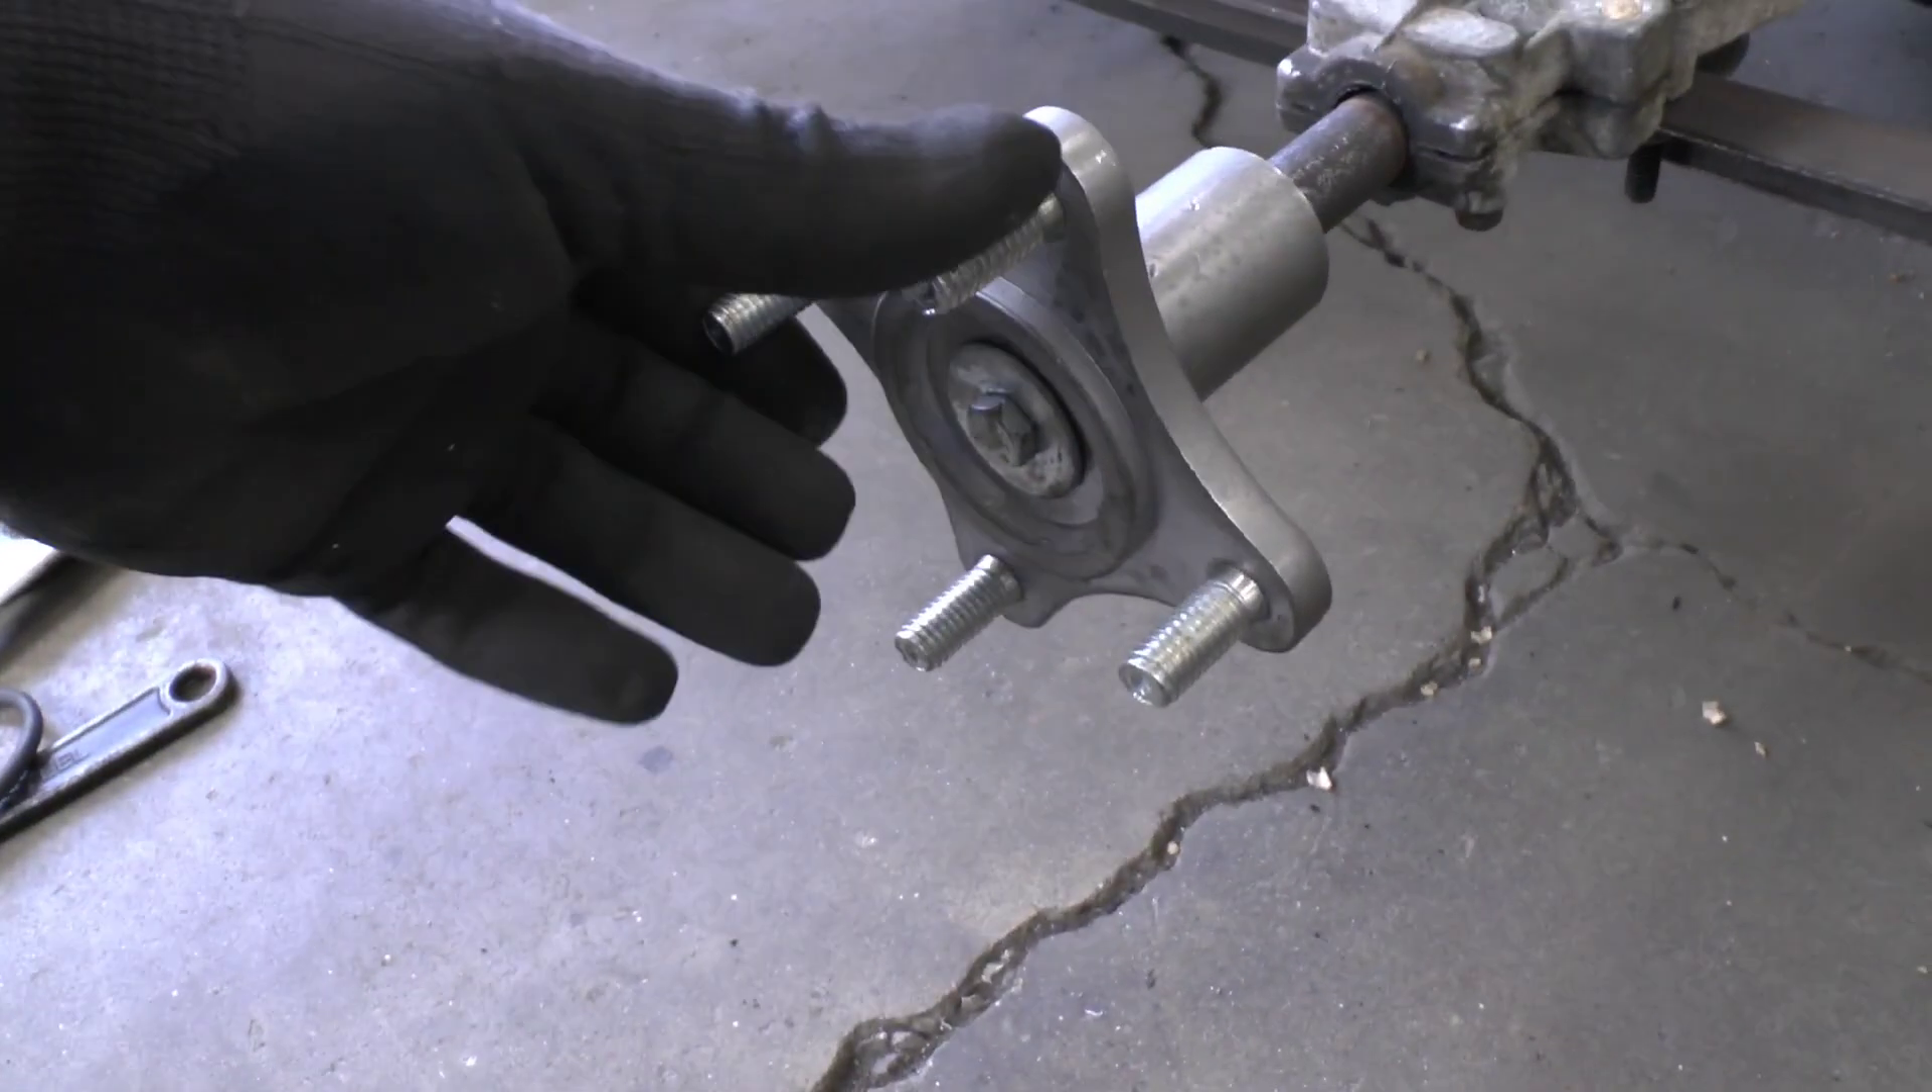This side now has a four bolt hub and this is a four on four and we've got it on there.